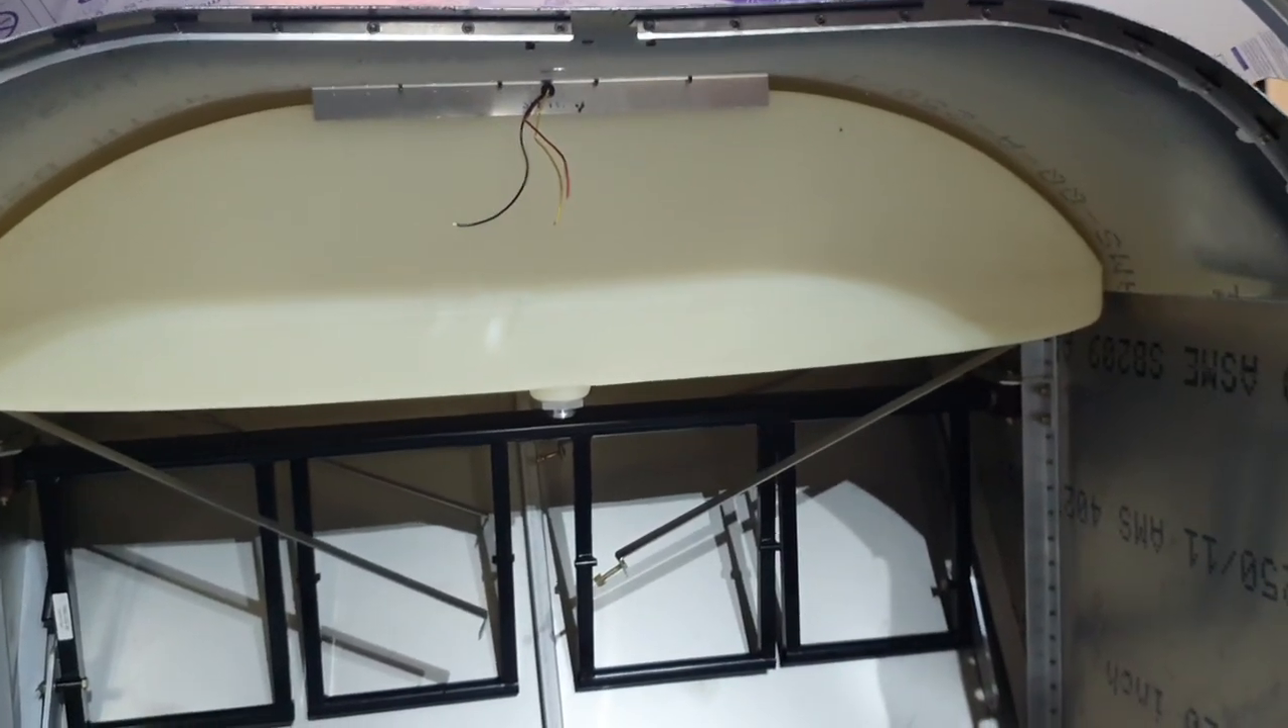If I turn the camera around I've got the fuel tank in situ.